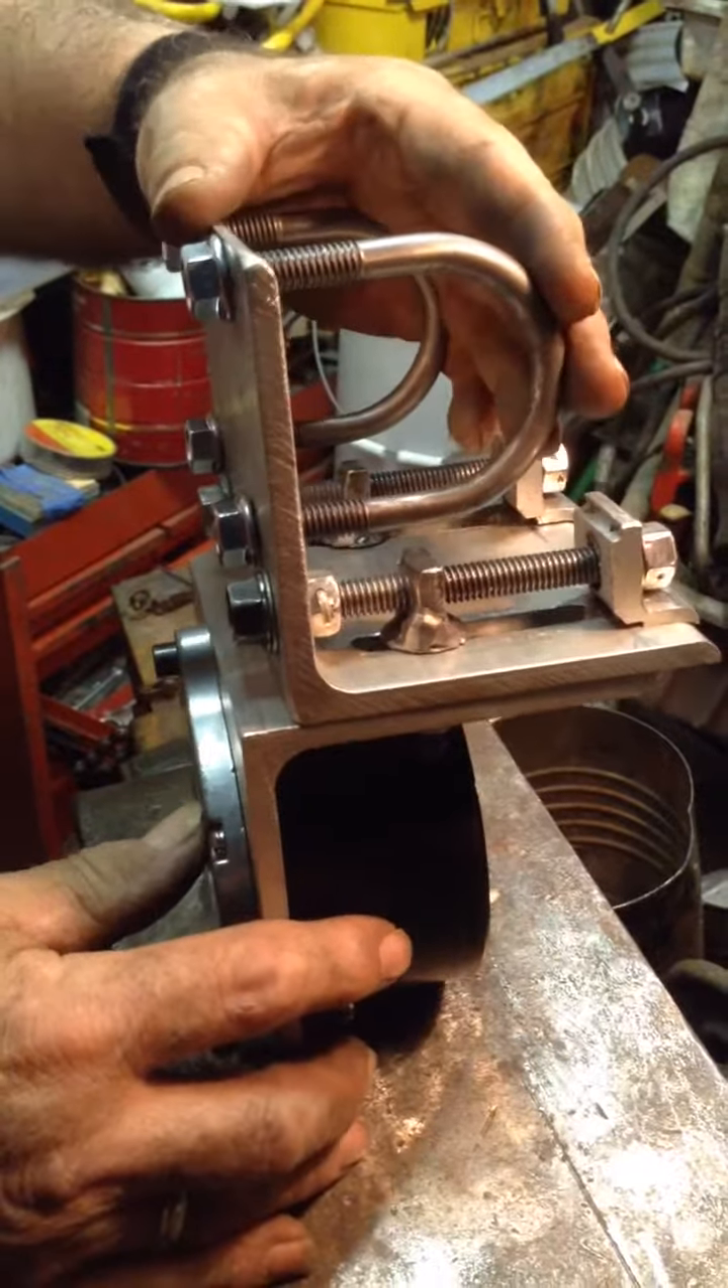We've also installed our U-bolts that will go around the cross member of the bicycle to hold this on which they'll set kind of at an angle like this.